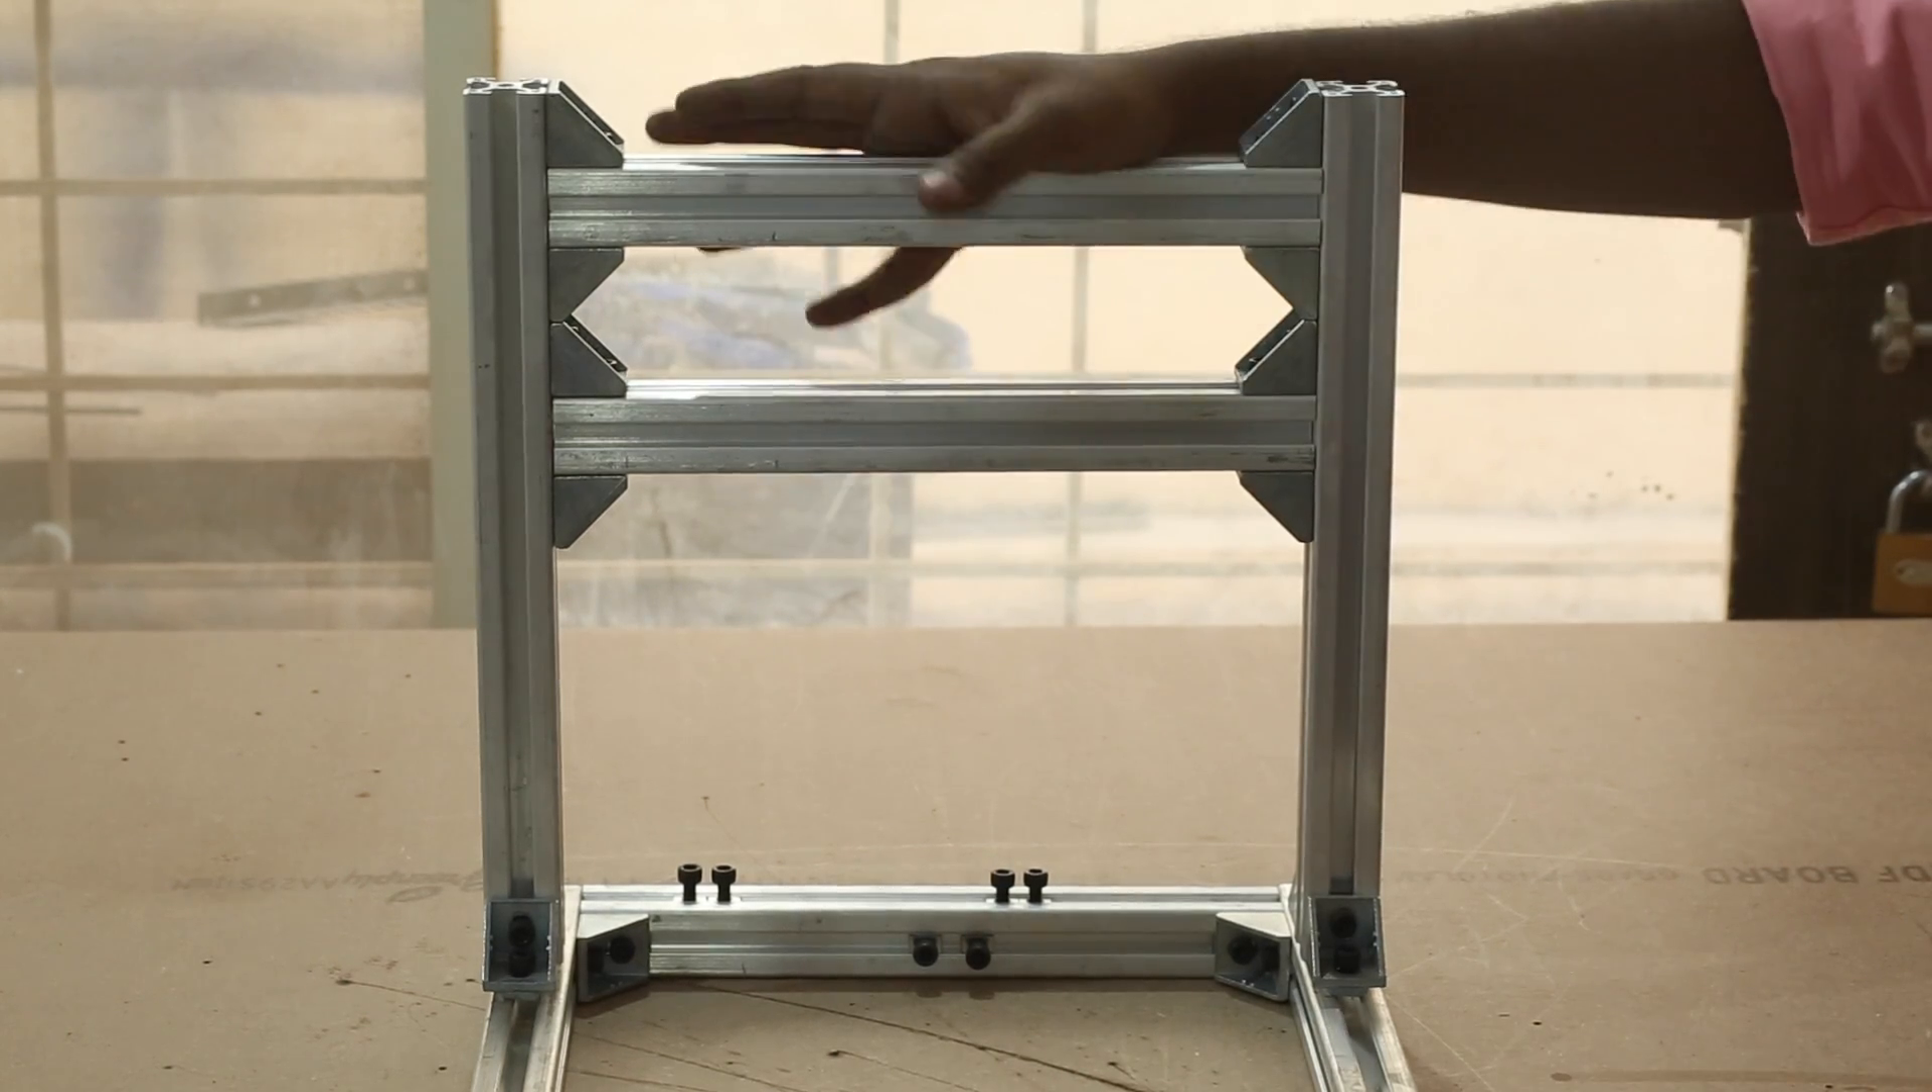To make the fittings easy, I made sure that the corner blocks are flush to the top. In fact, all the corner blocks touch each other.